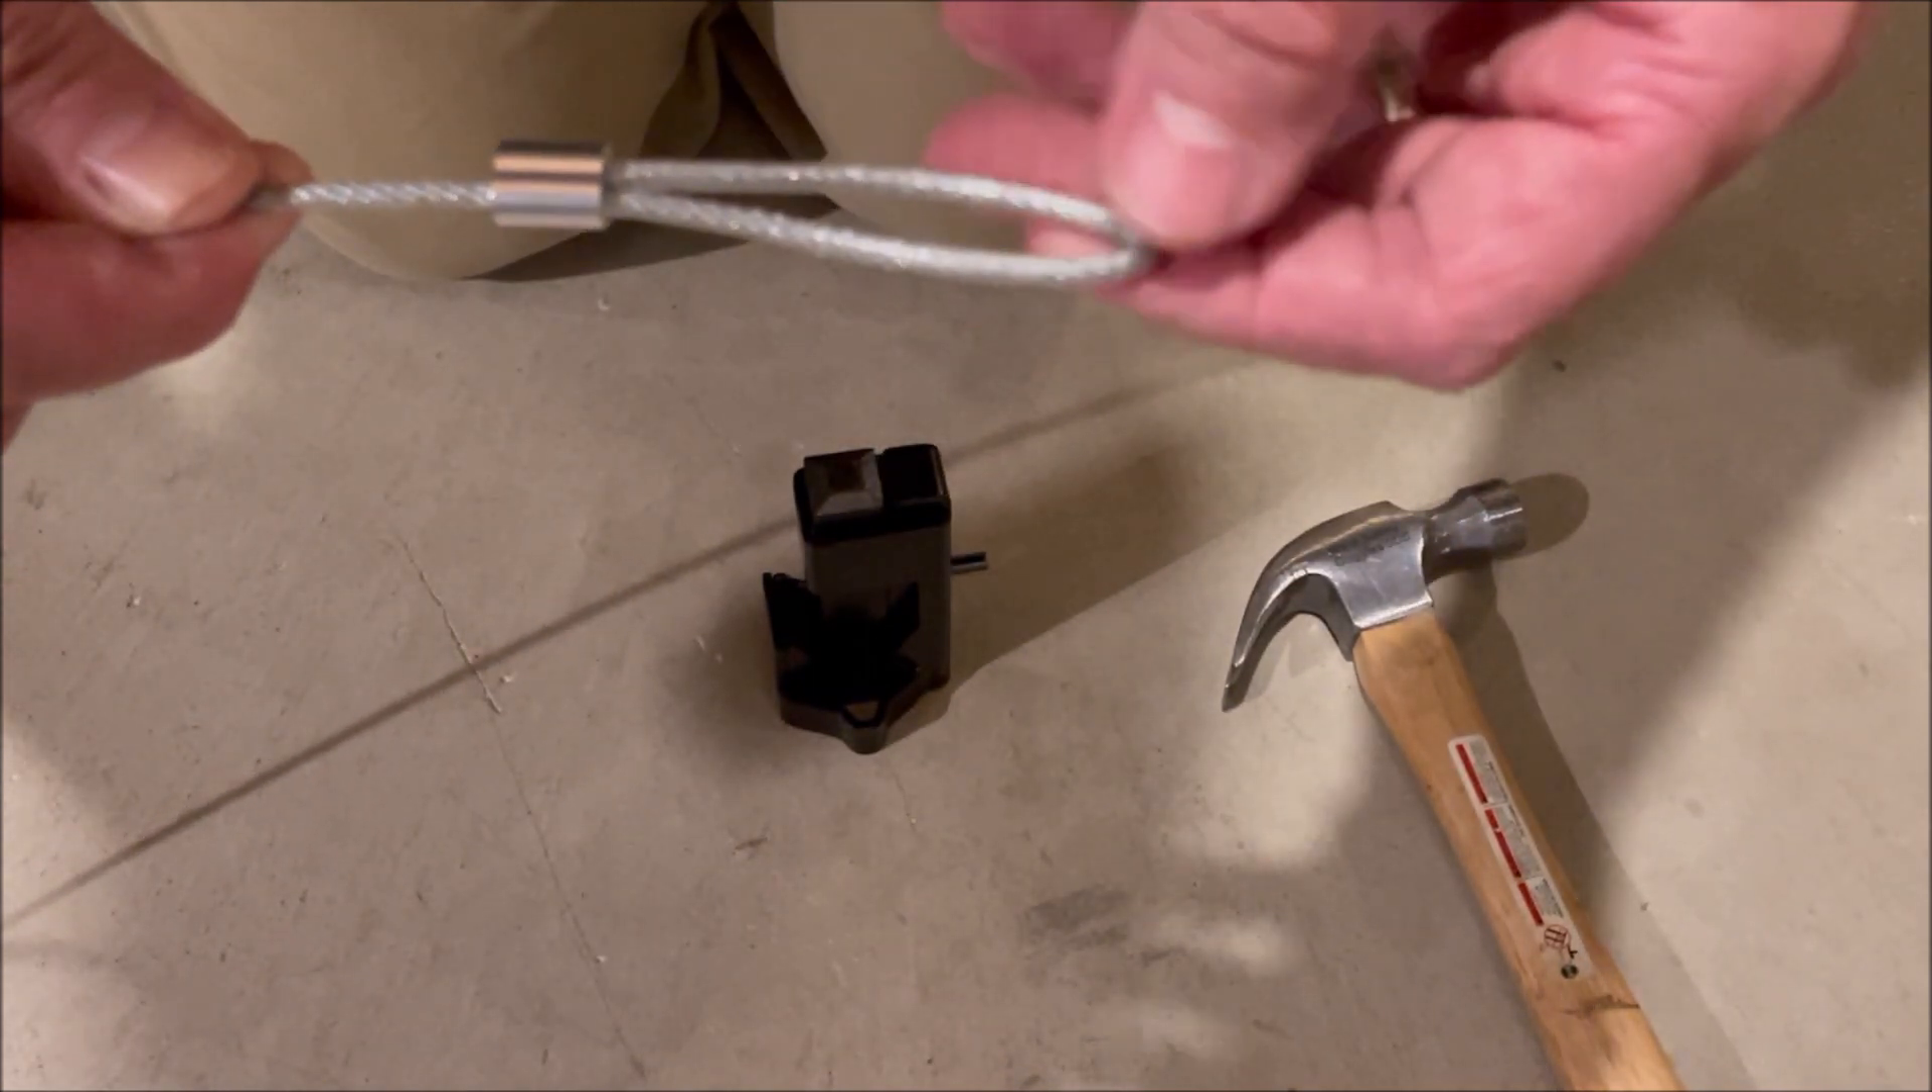Okay, YouTube, I've used this connector here and I've made a couple inch loop in our cable for one end that's going to hook to our padlock or however we're going to secure it.